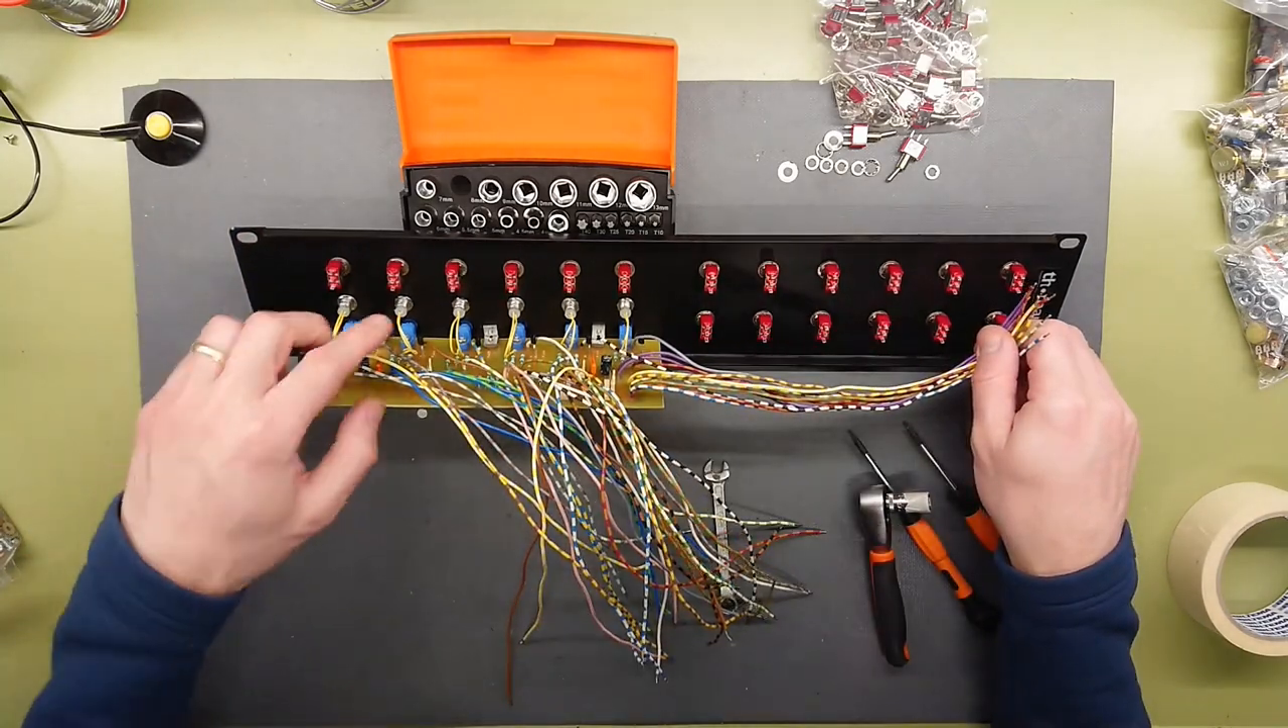So, with all the switches mounted and the output board here with the six optical outputs and the six LEDs, all there is to do now is get all these wires sorted and soldered into the respective switches switches that they are going to use.